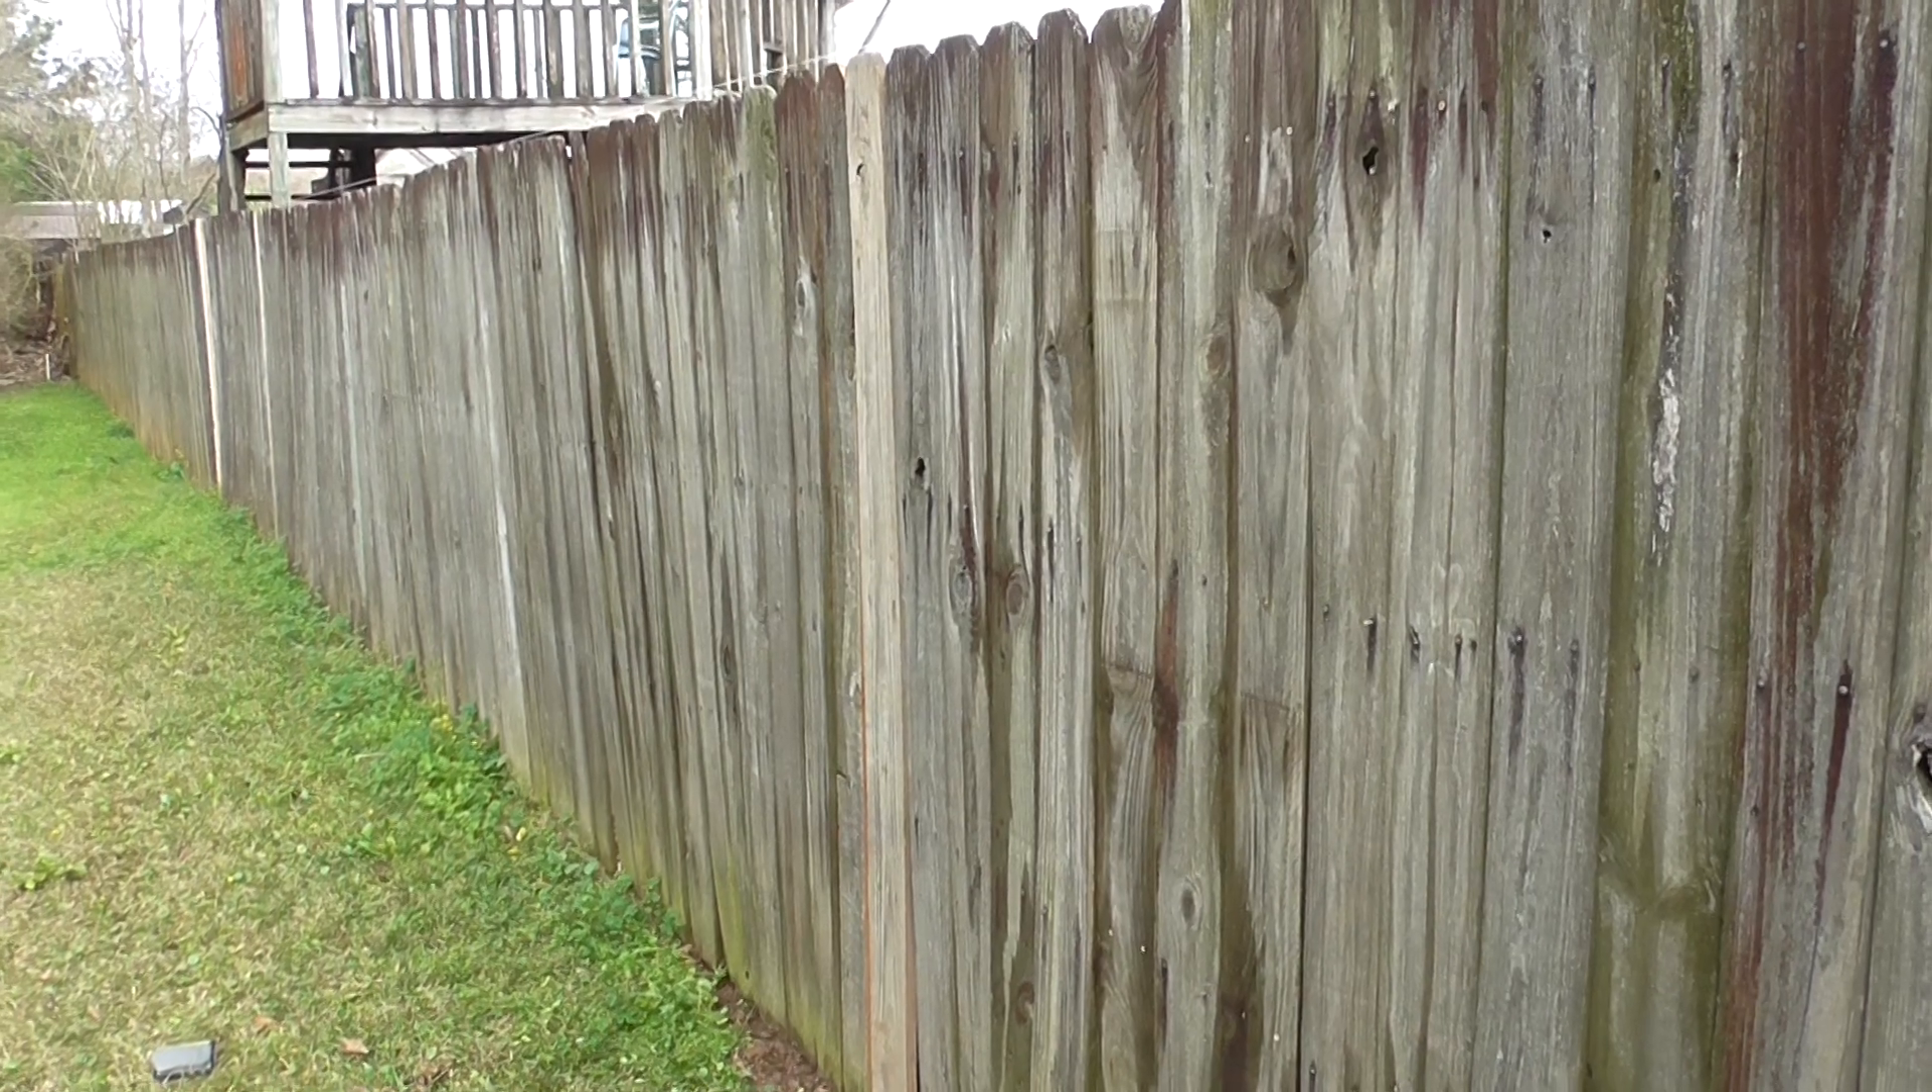Alright, the fence is back up. And relatively solid again.